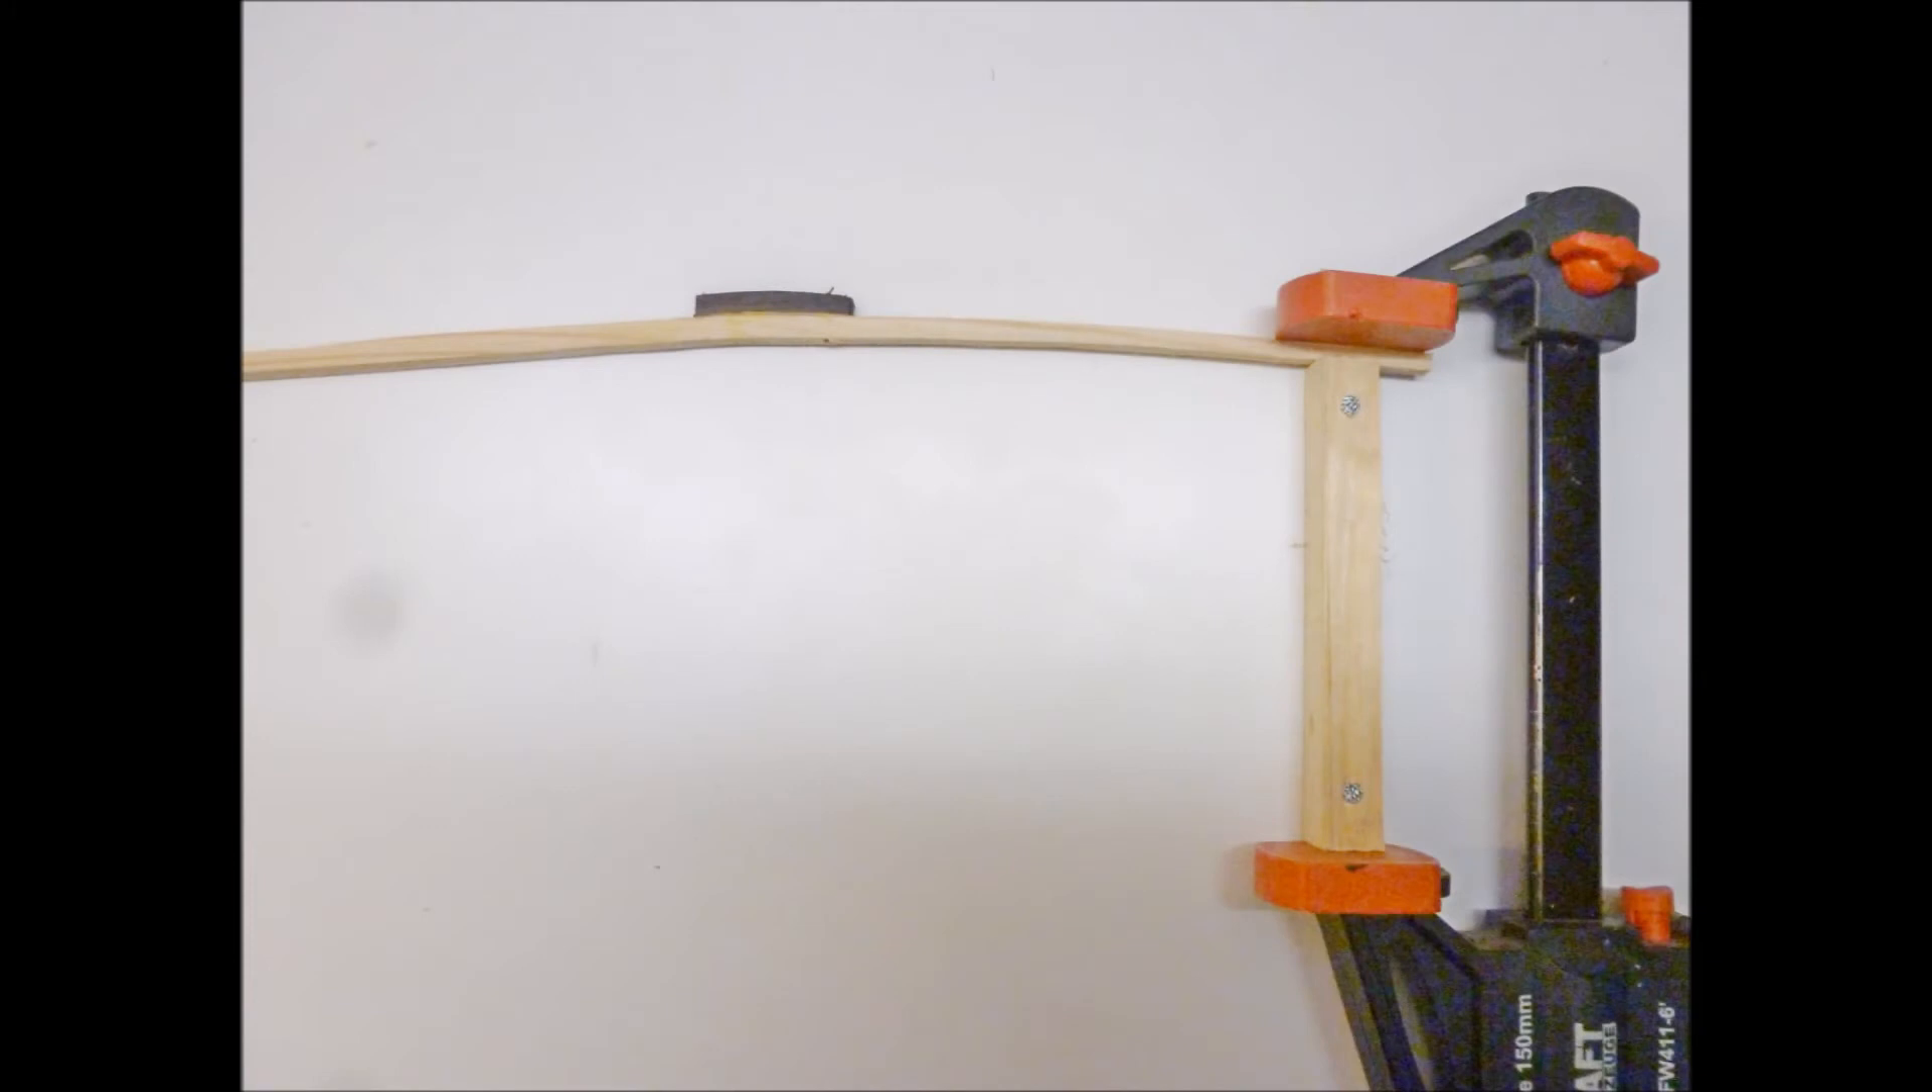Because I would not glue the ledge to the wooden block I fixed them together with a clamp.